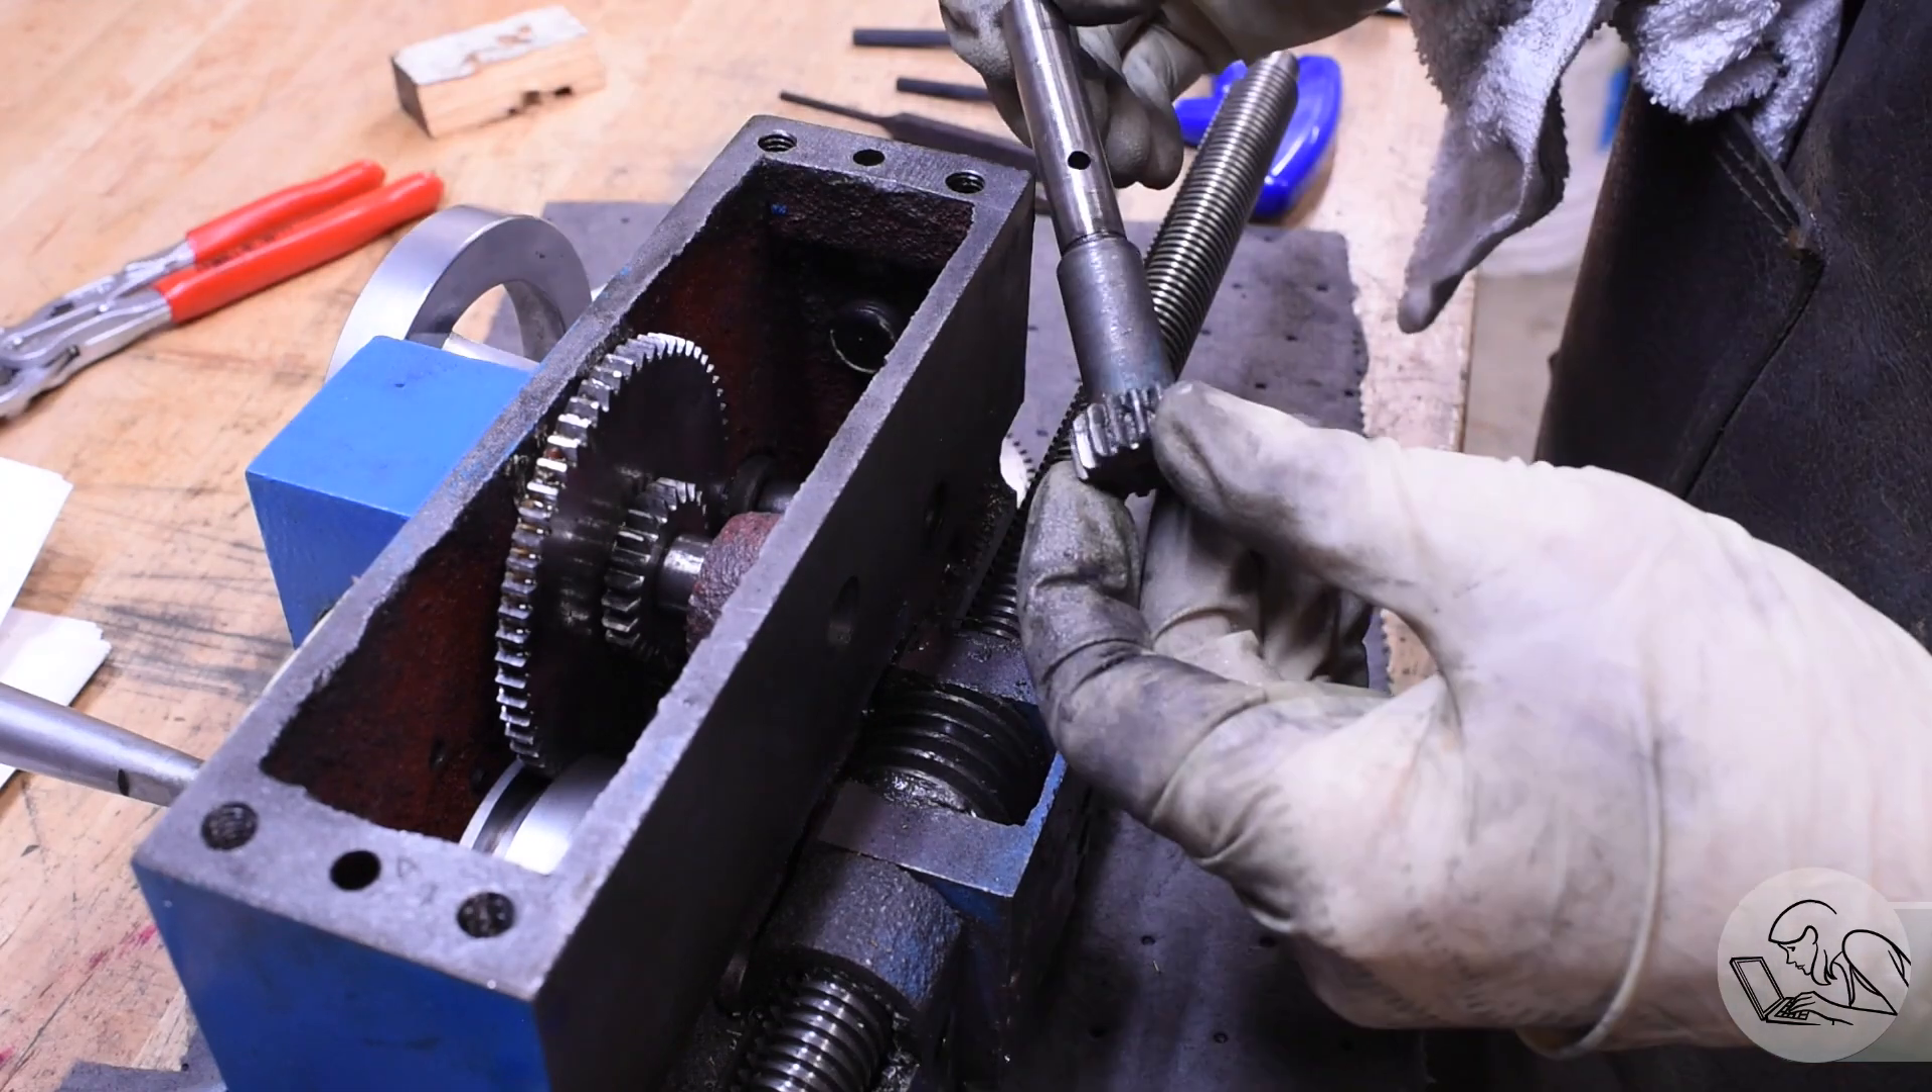Got the pinion drive shaft out and yeah that sure is bent.